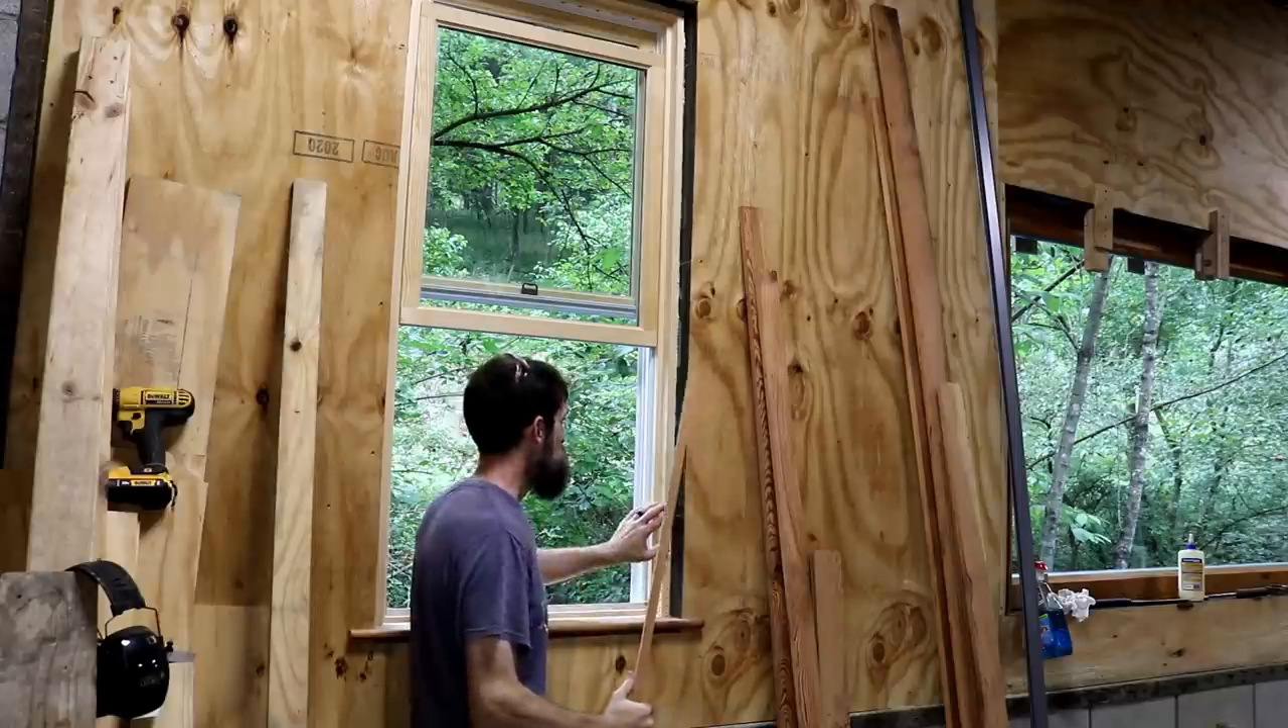So luckily these windows won't need trimmed on the outside and because these windows weren't made for this wall, we have a gap here that'll have to be filled.